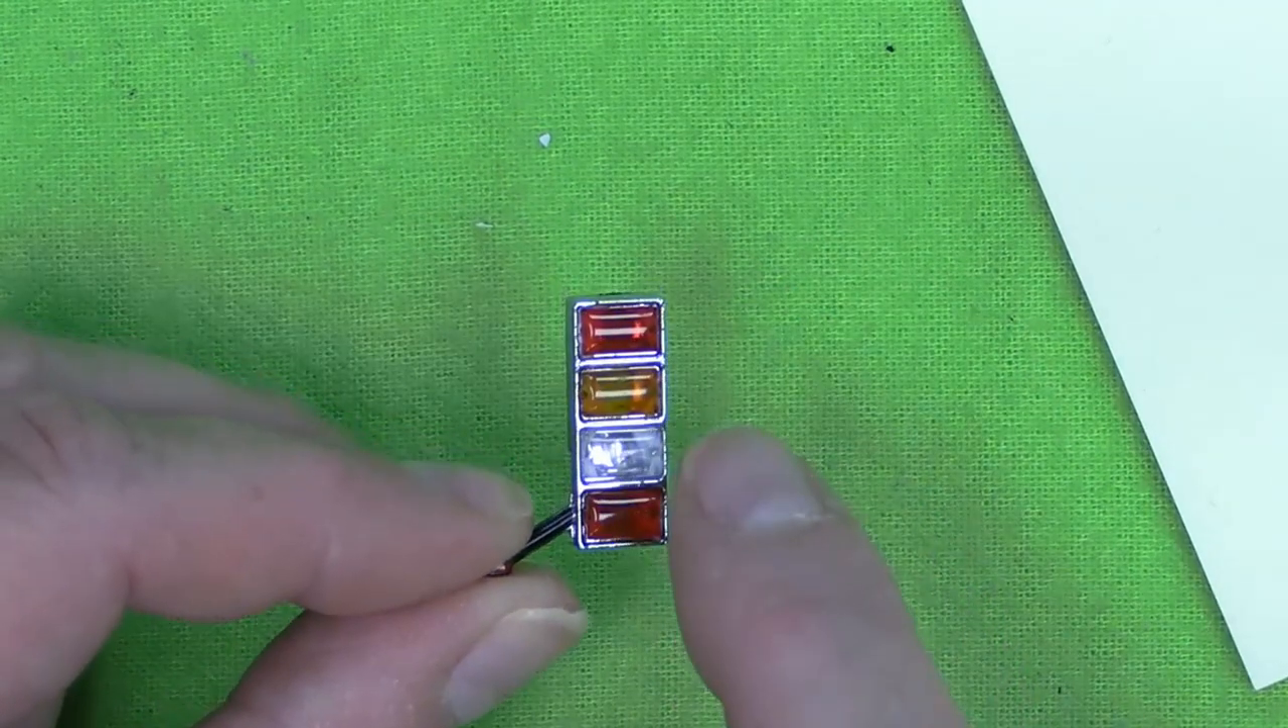So that light cluster is all in there.